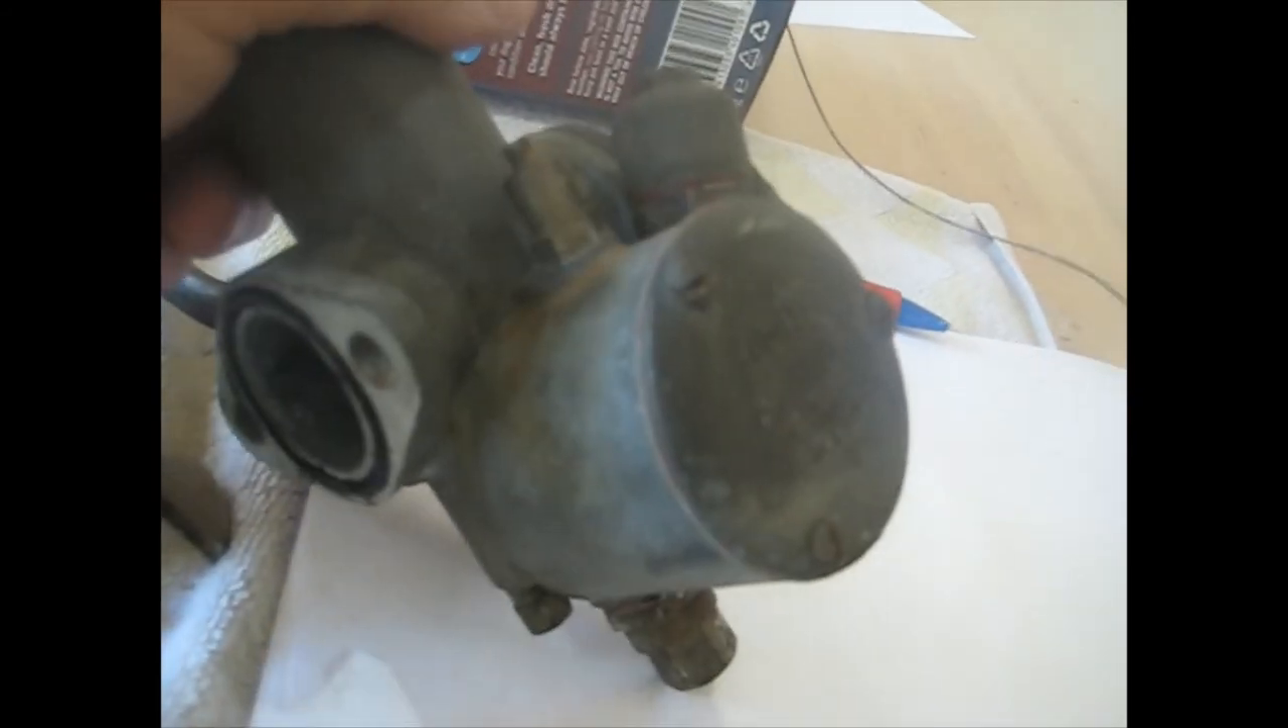Right this is the carburettor back into one piece it's dirty on the outside the inside's clean outside's dirty.